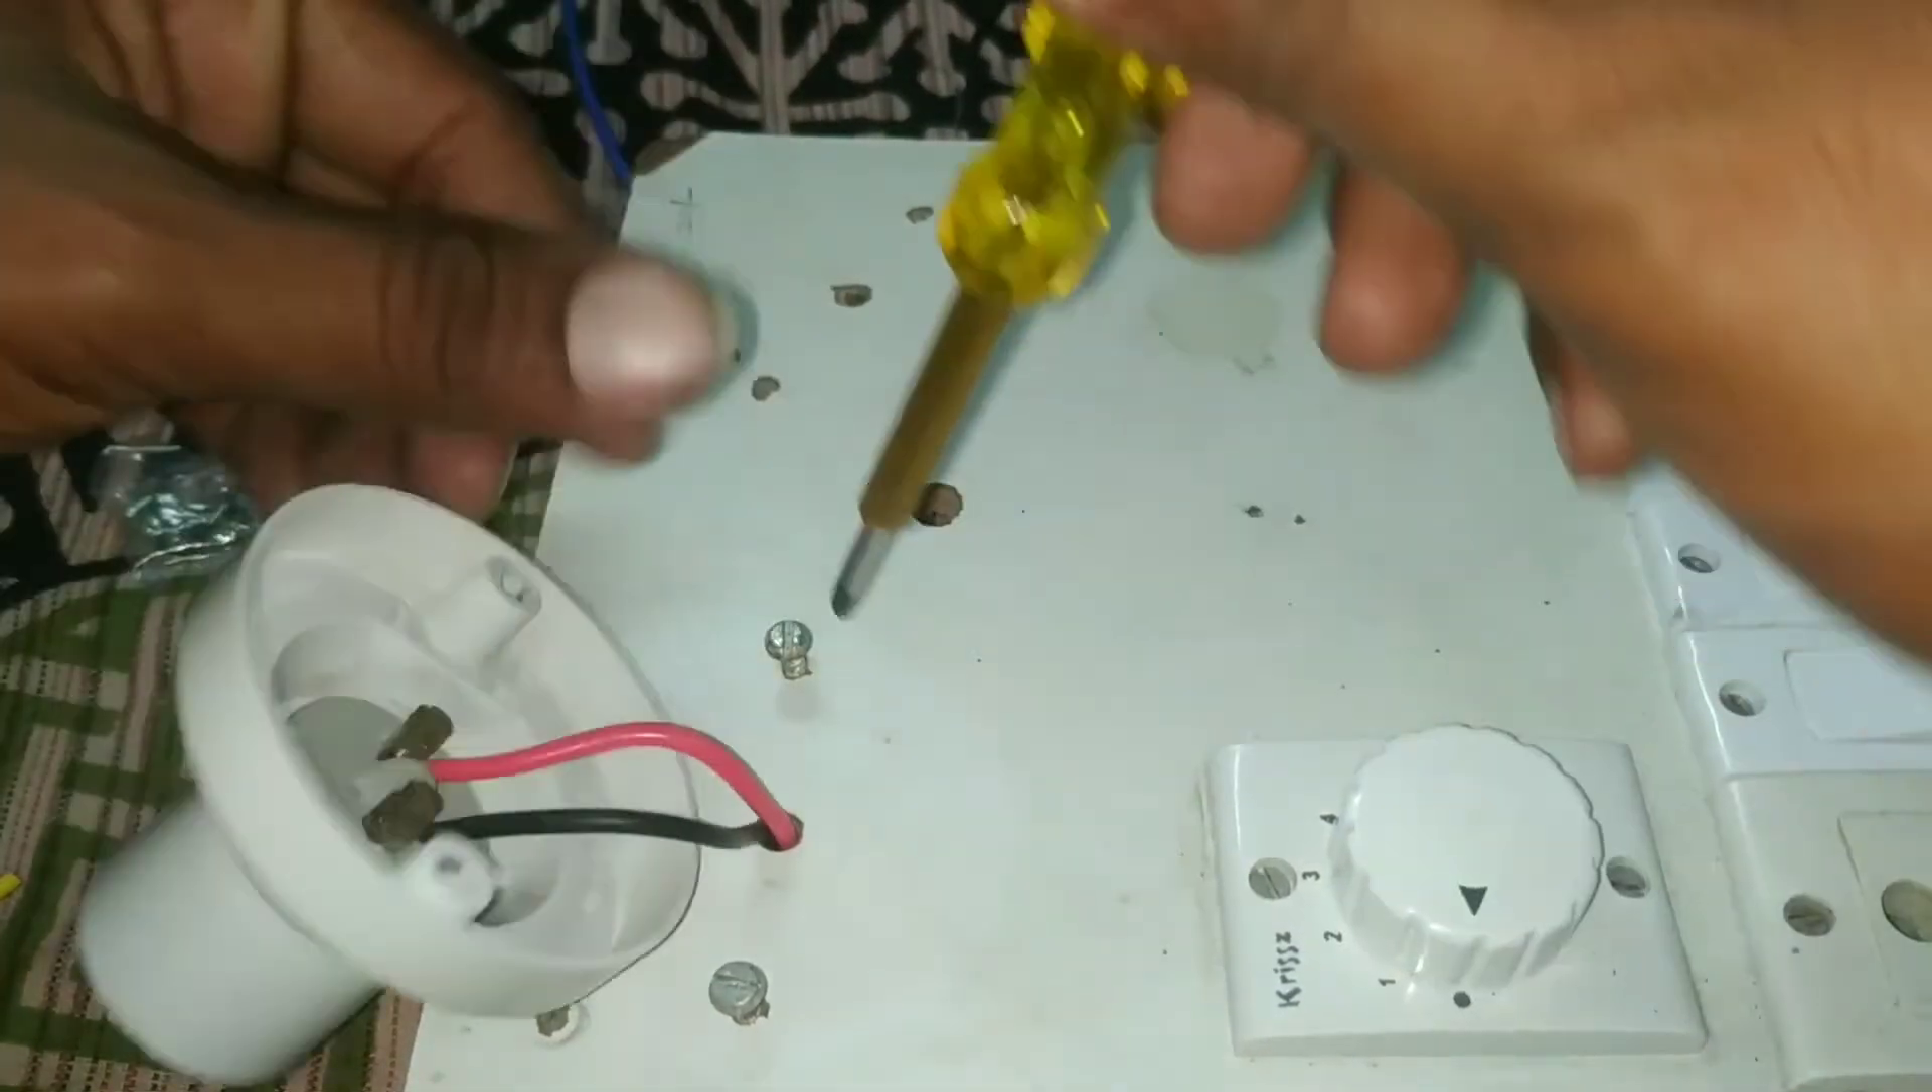इसमें होल्डर में दोनो वायर कनेक्ट कर दिया है इस तरह से।